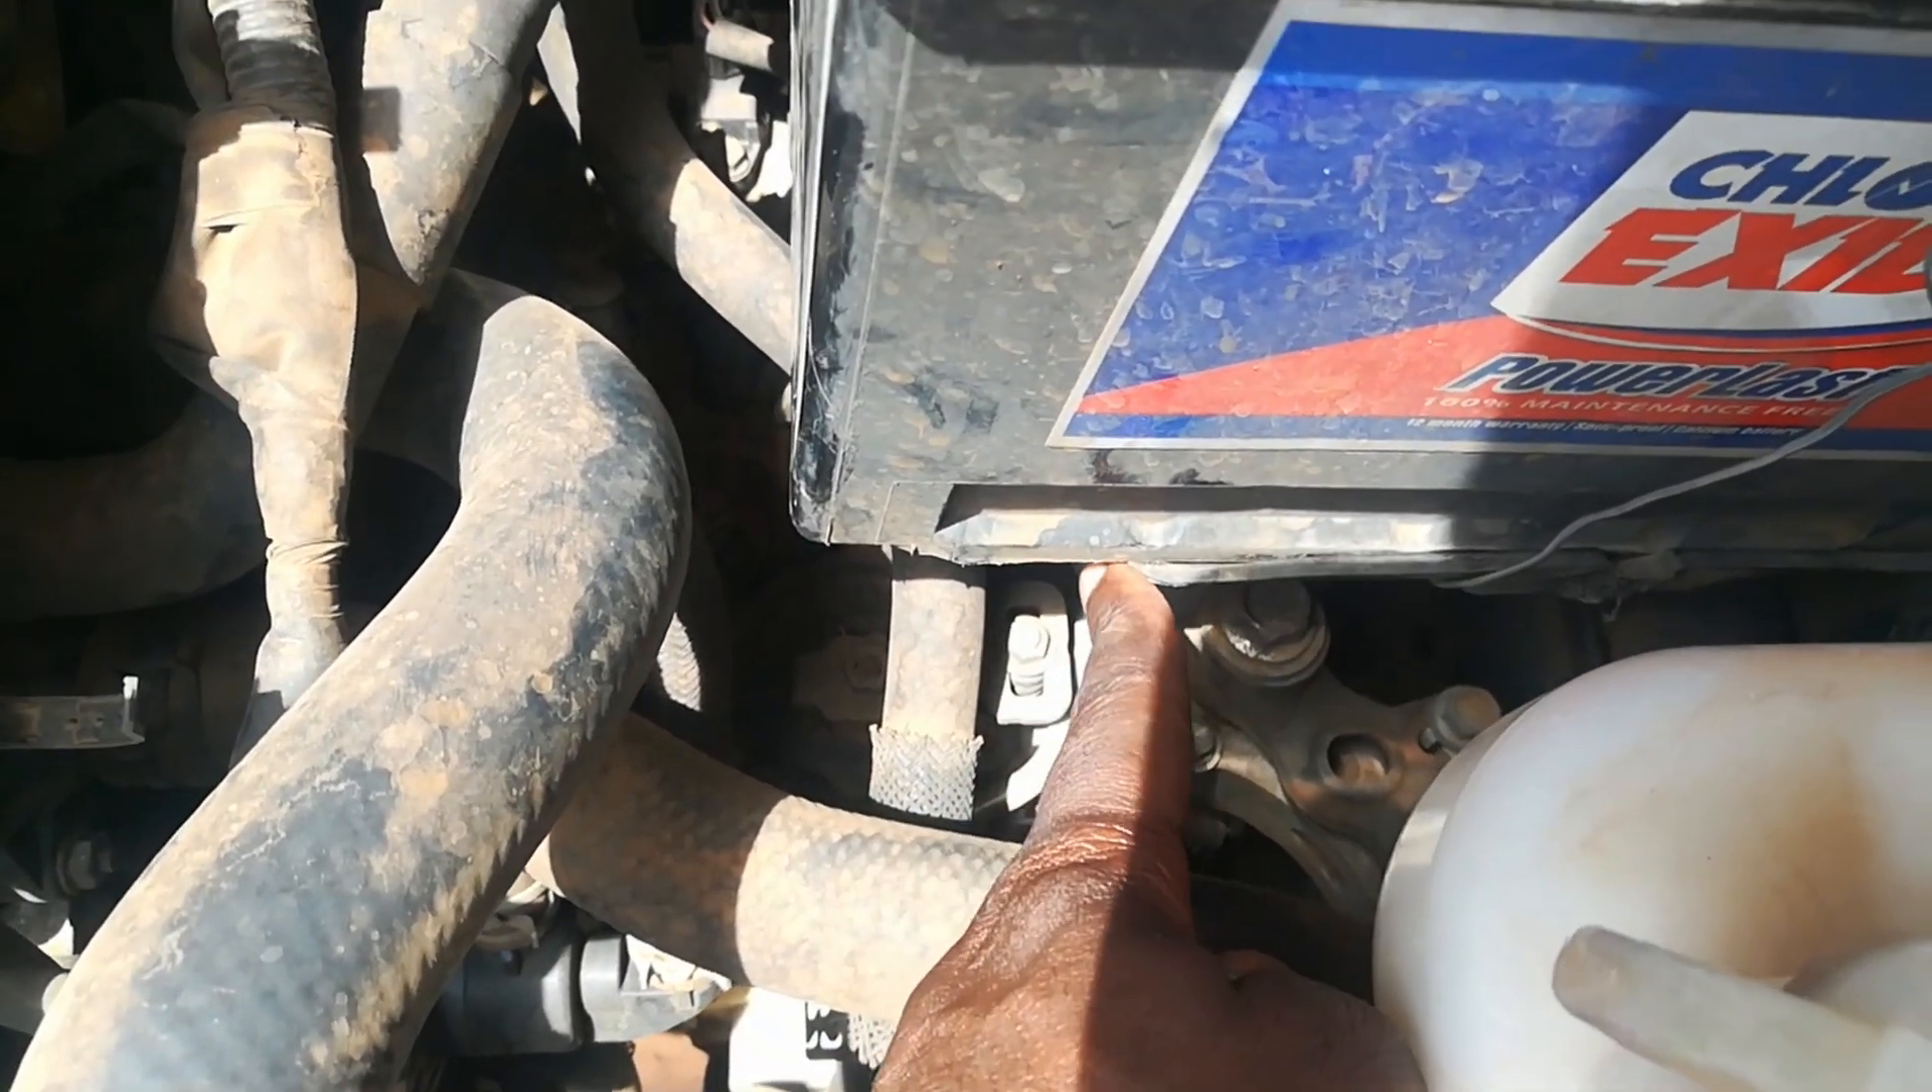On first glance you see that this battery is not the size for this vehicle. You can see the battery pan ends here and the battery is excess it goes all the way there. Of course there is a small portion back here. This battery is not the size for this vehicle.